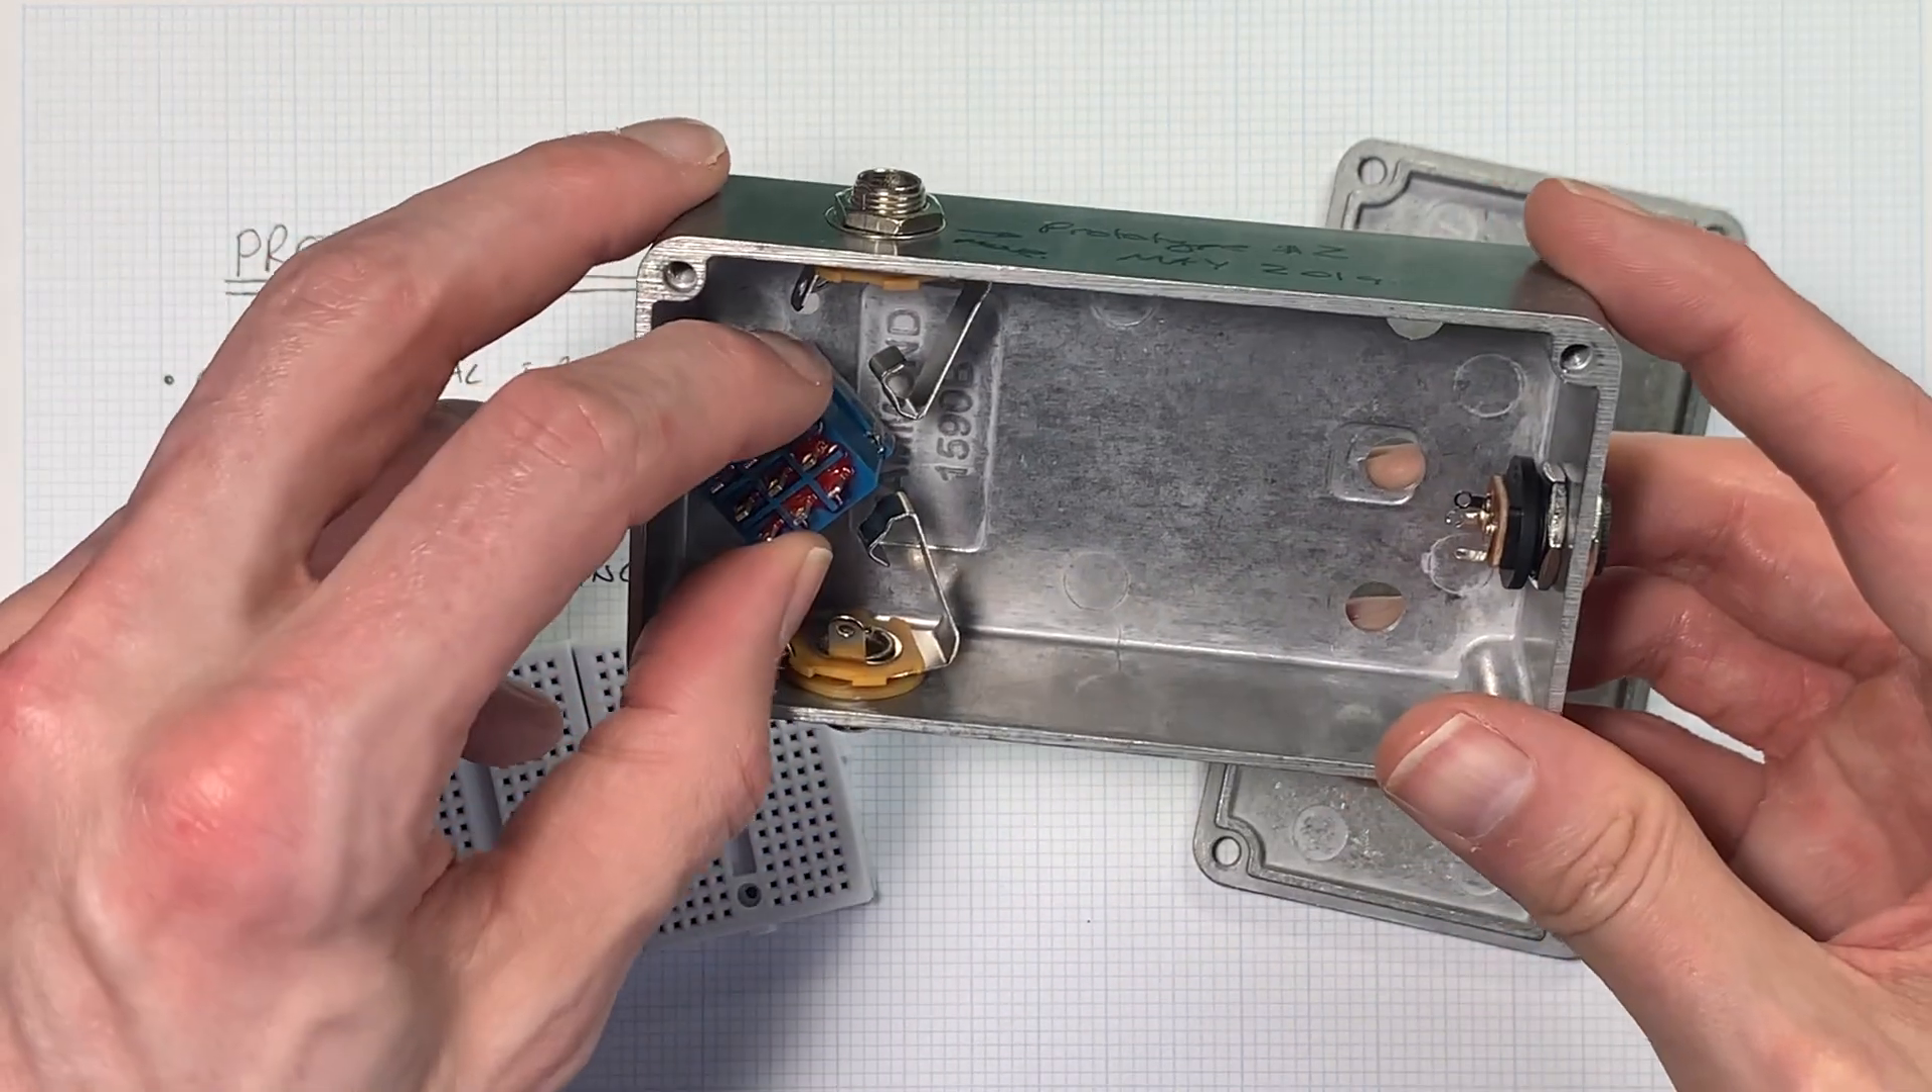Here's my pedal project box which didn't quite make it to a full pedal because if you look very closely you'll see that I've wired the jacks far too close to the switch which means the switch has to be twisted like this.